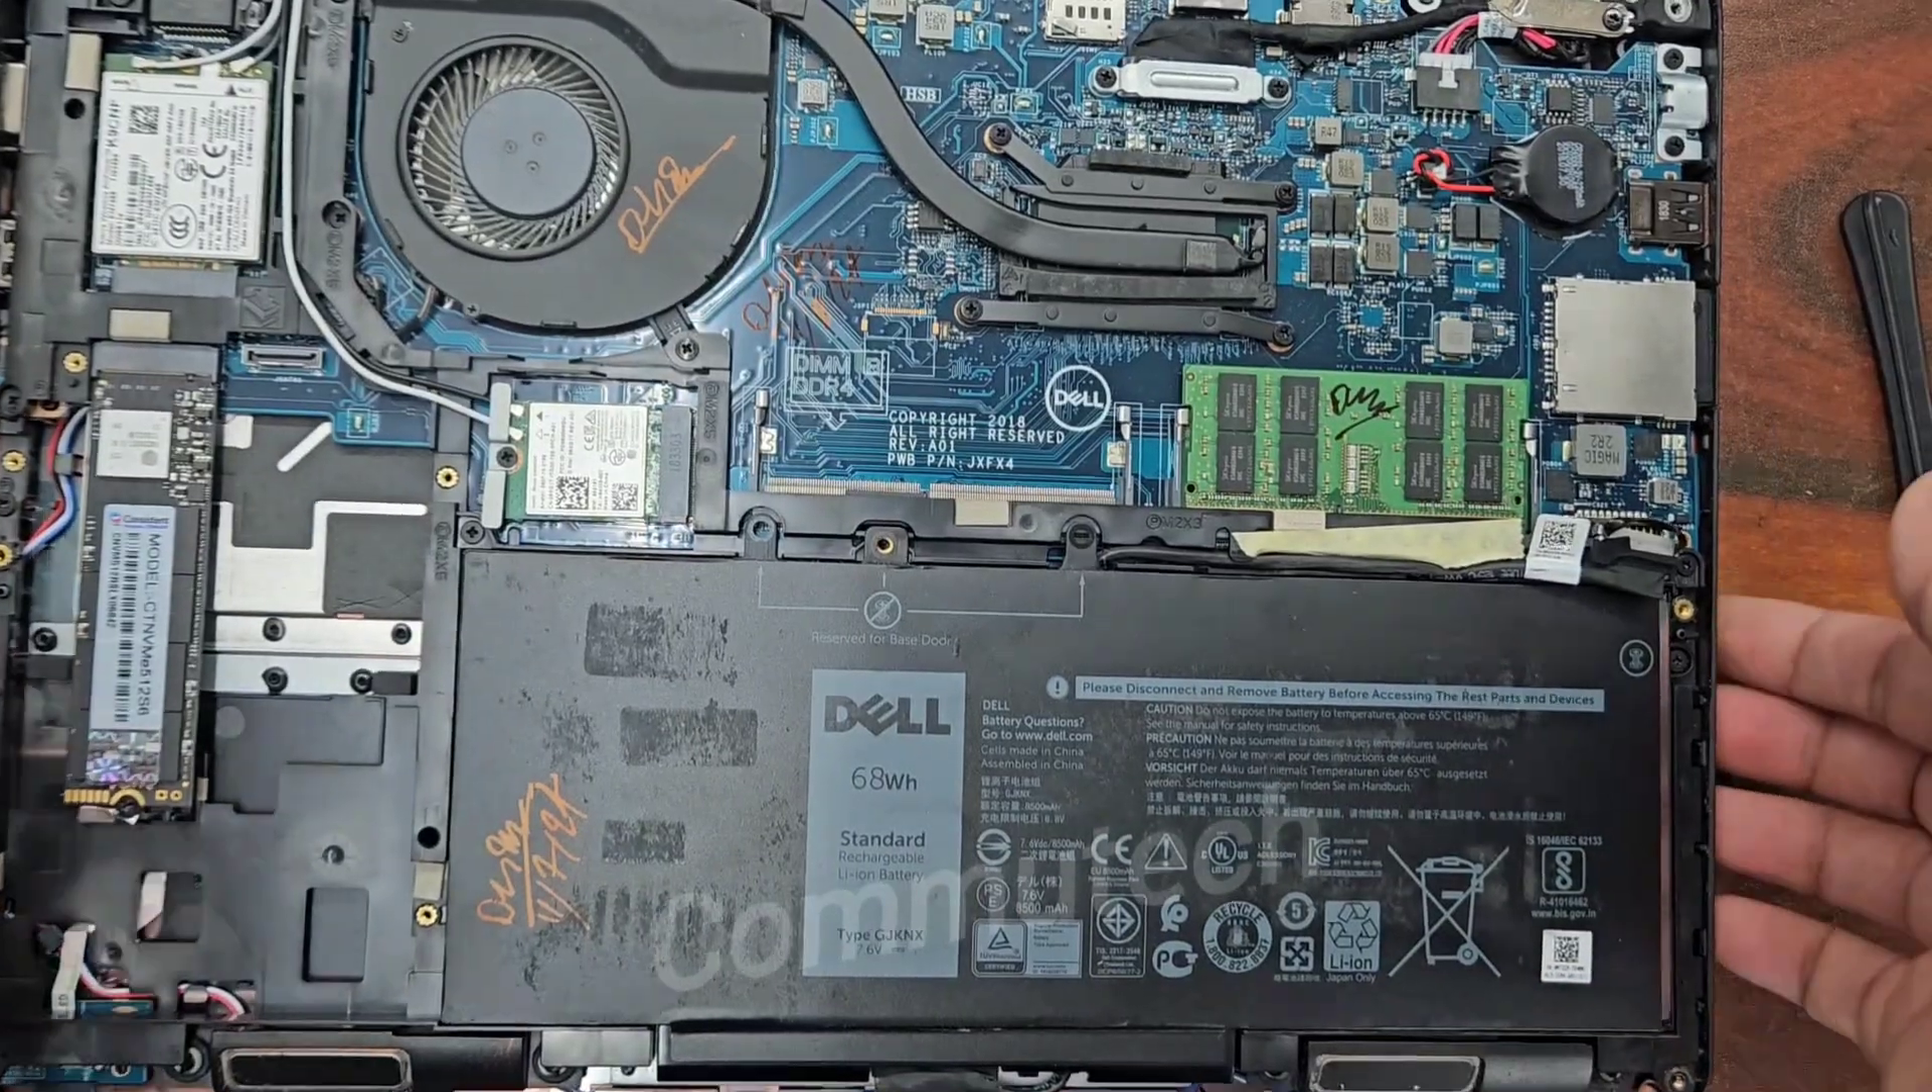So here you can see we have placed the 16 GB of memory for this laptop and the 512 GB of NVMe SSD for this laptop.